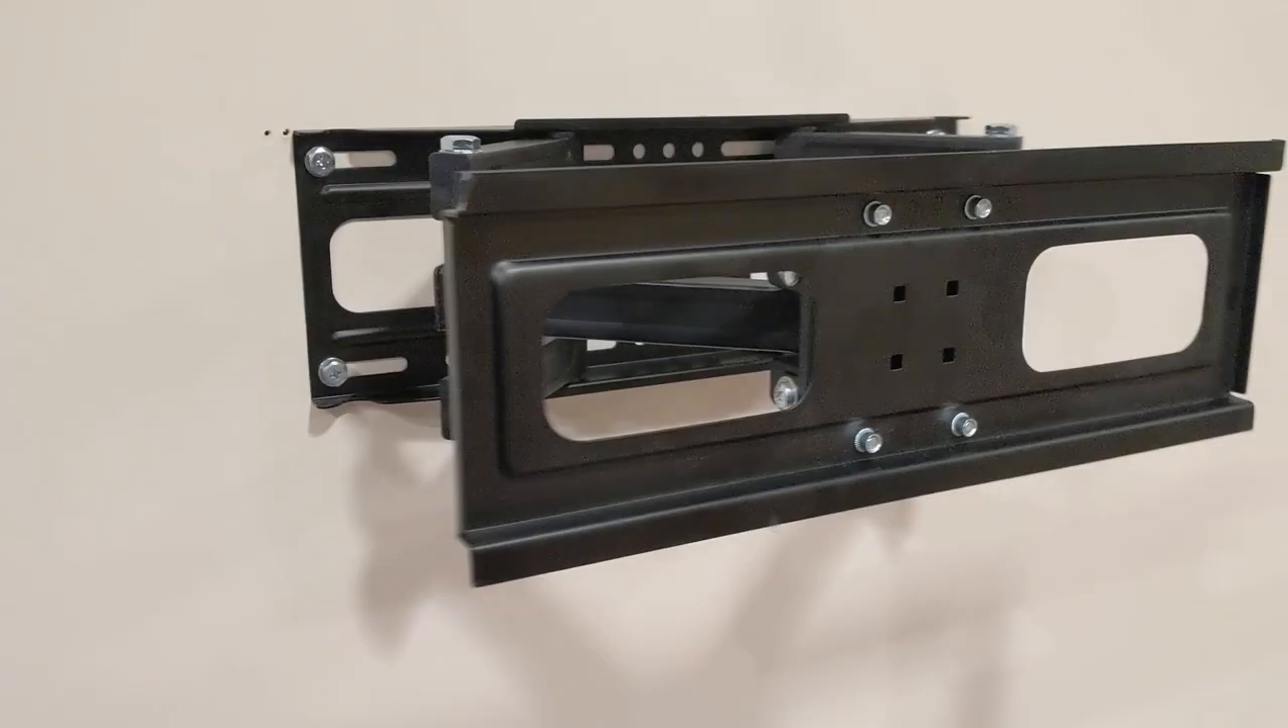All right. We got our wall mount on the wall.